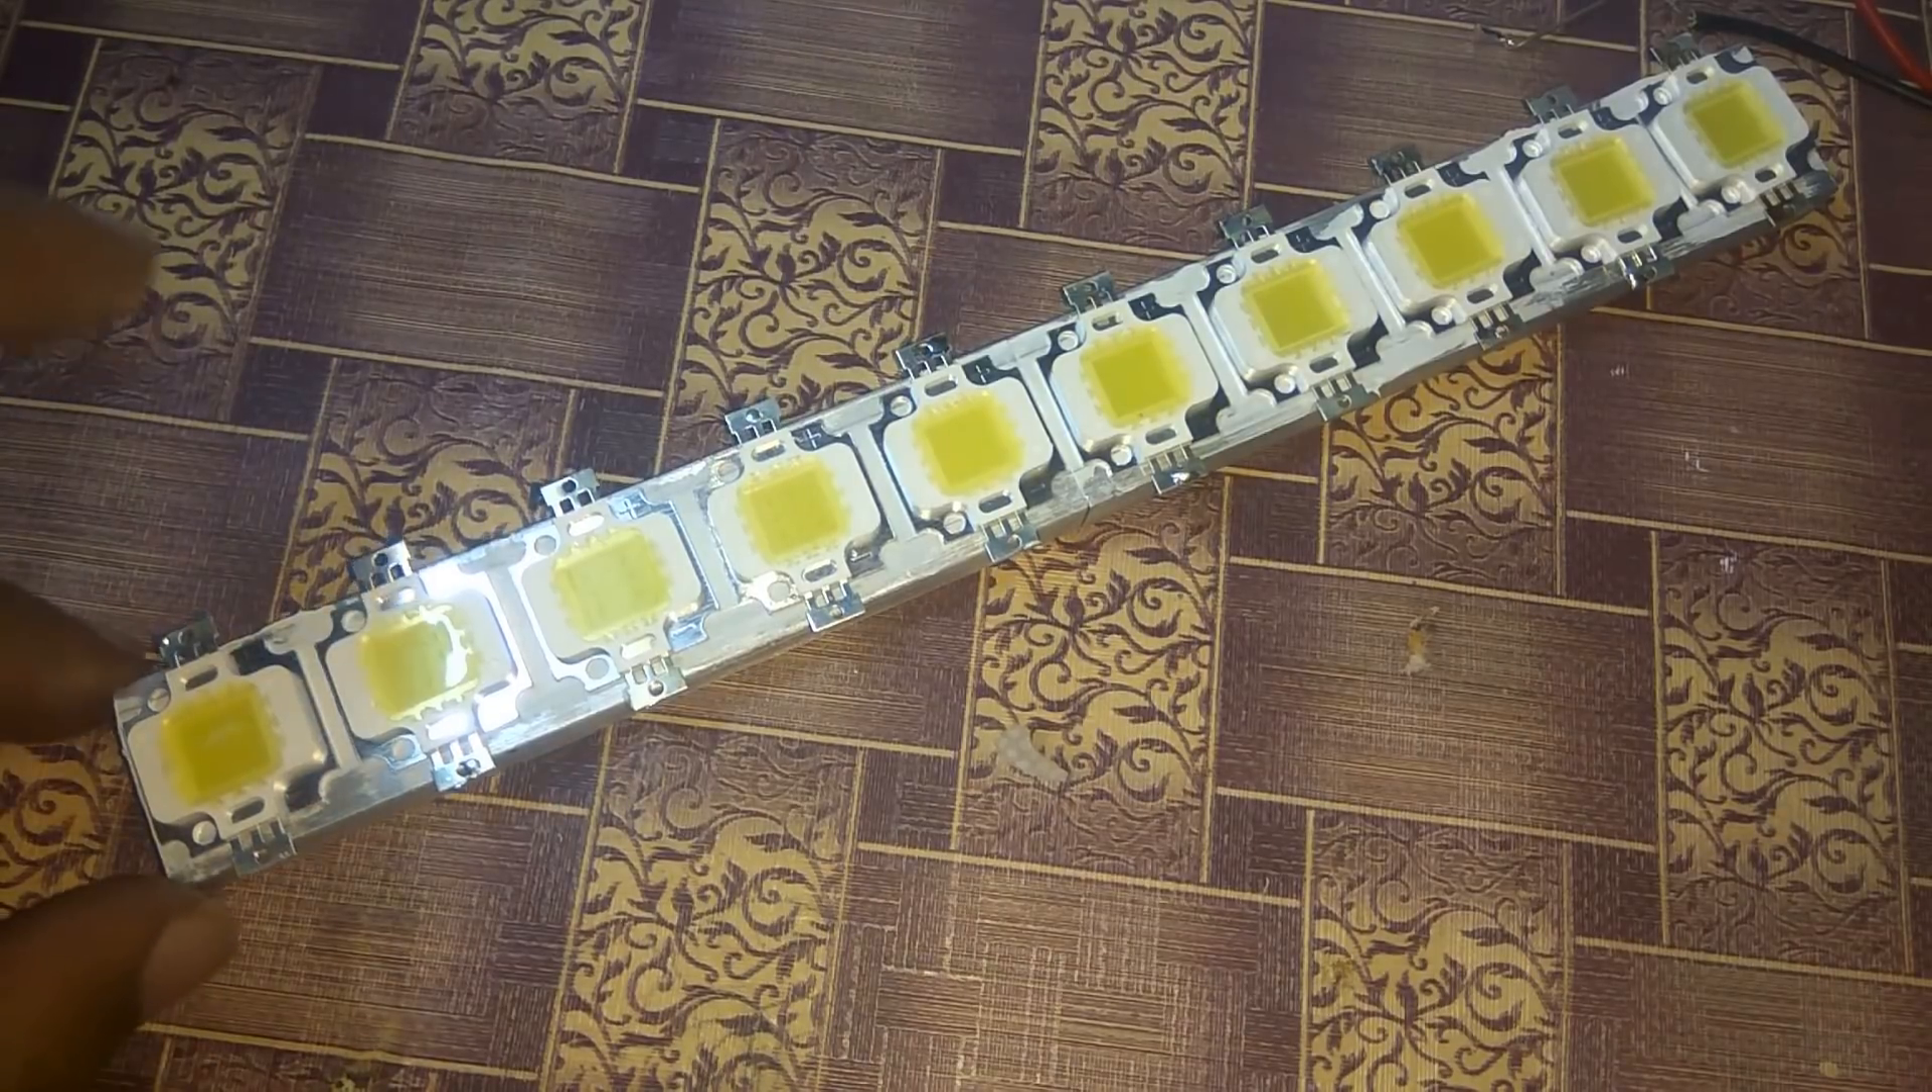The LED to the heat sink mounting is completed.